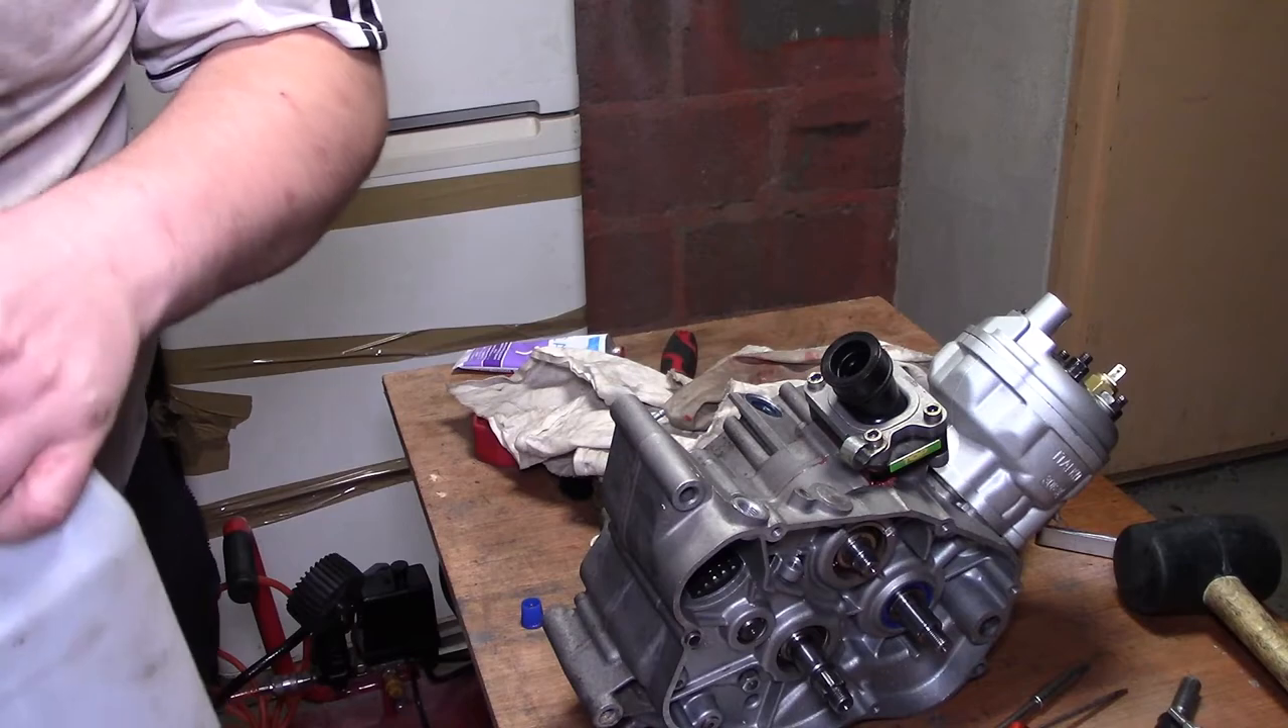J'ai remonté l'admission, le cylindre.